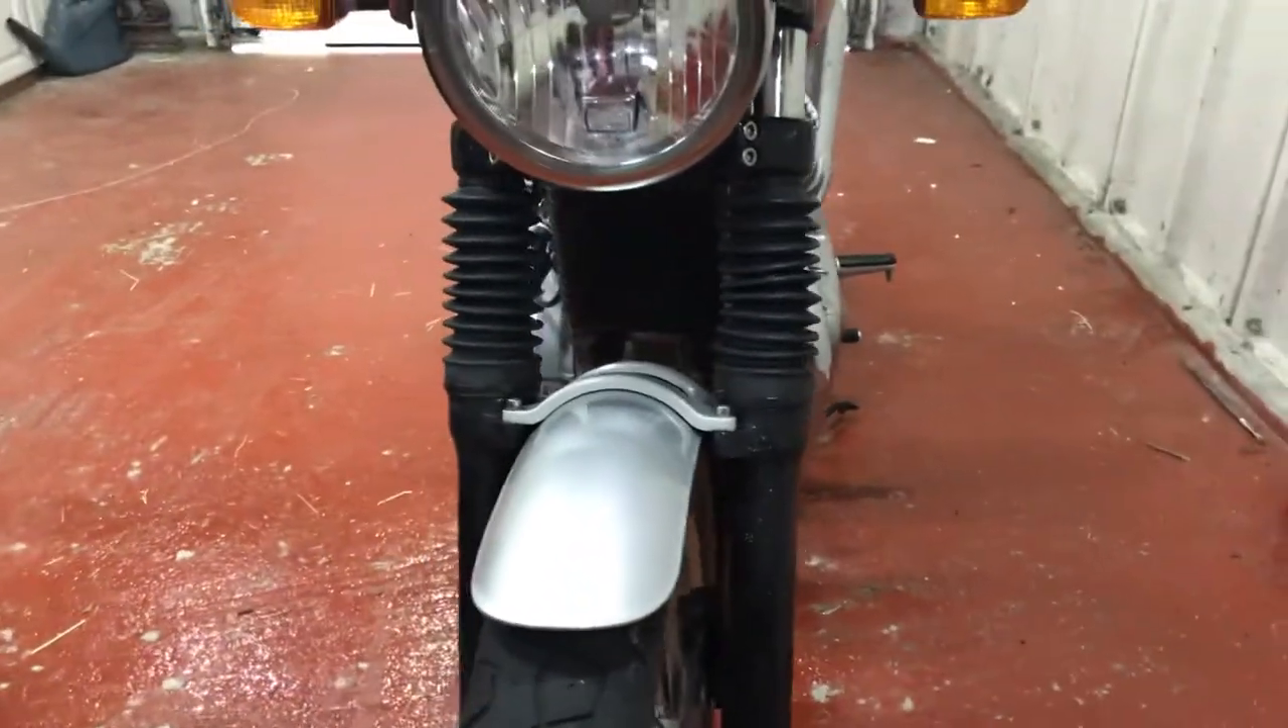So these fork gaiters here, as you can see, are a perfect fit.